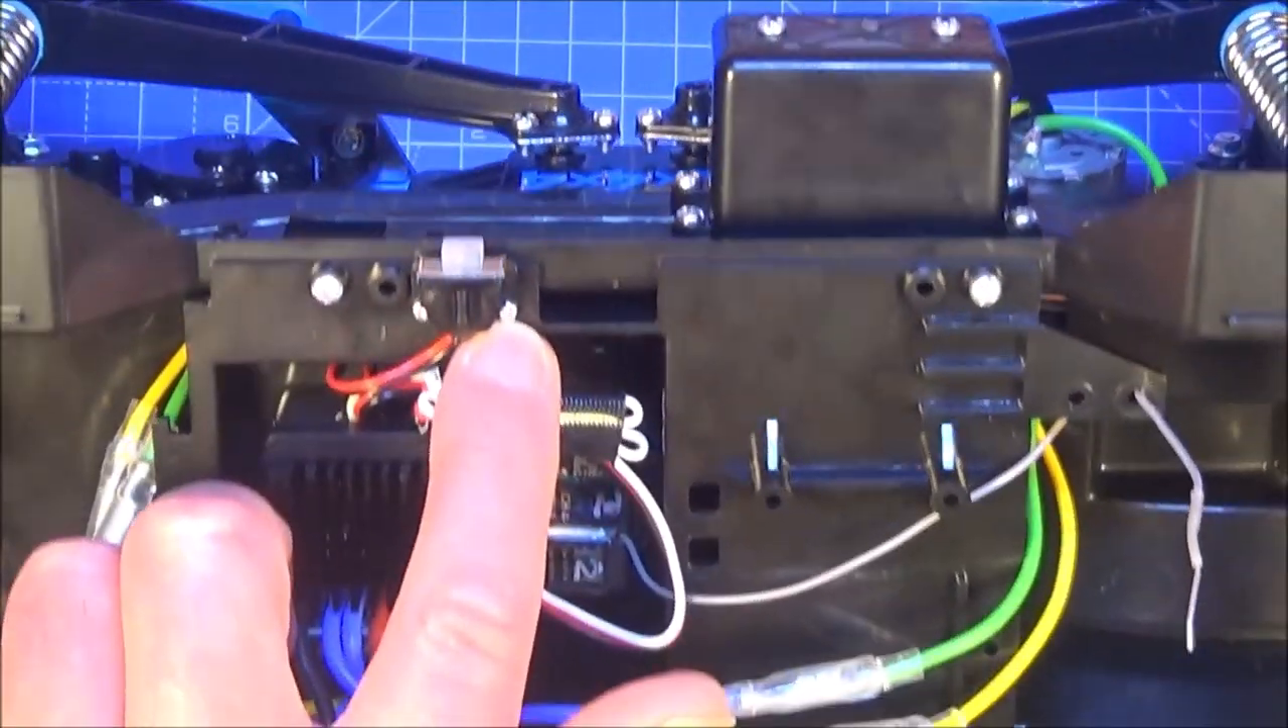And as you can see I've attached the switch. Just to the top there.